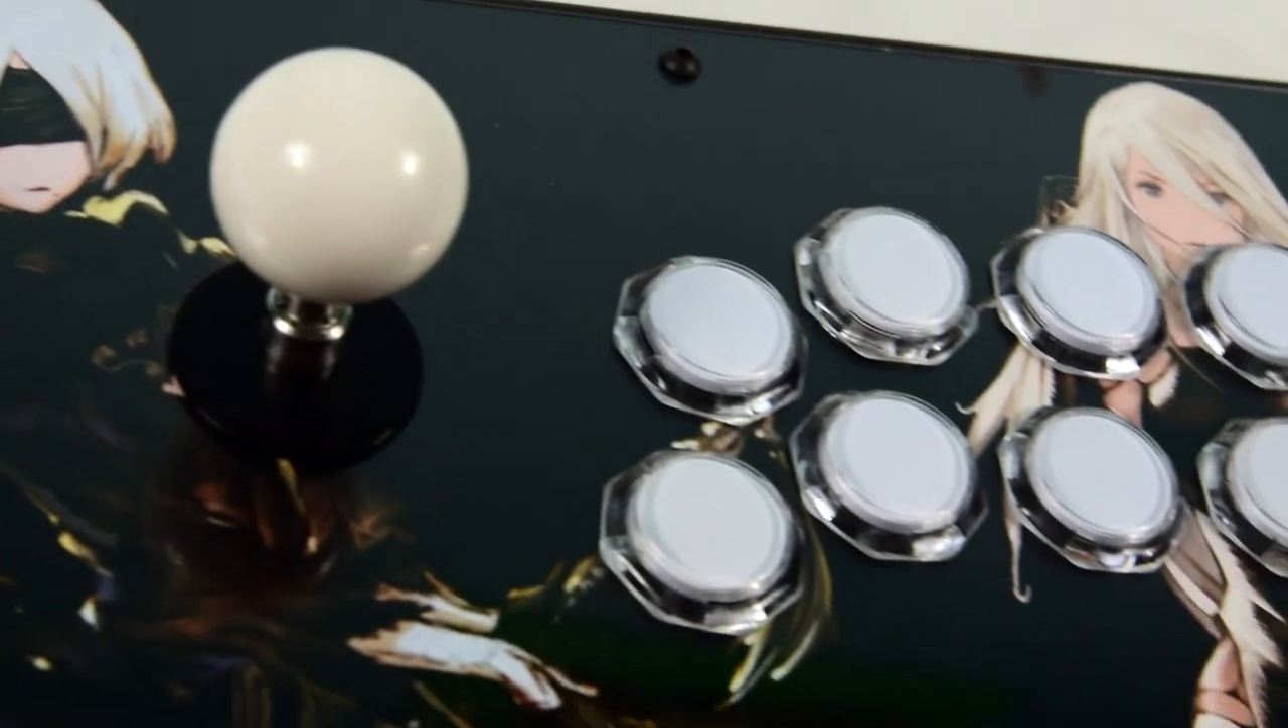Your new artwork should now be securely installed.